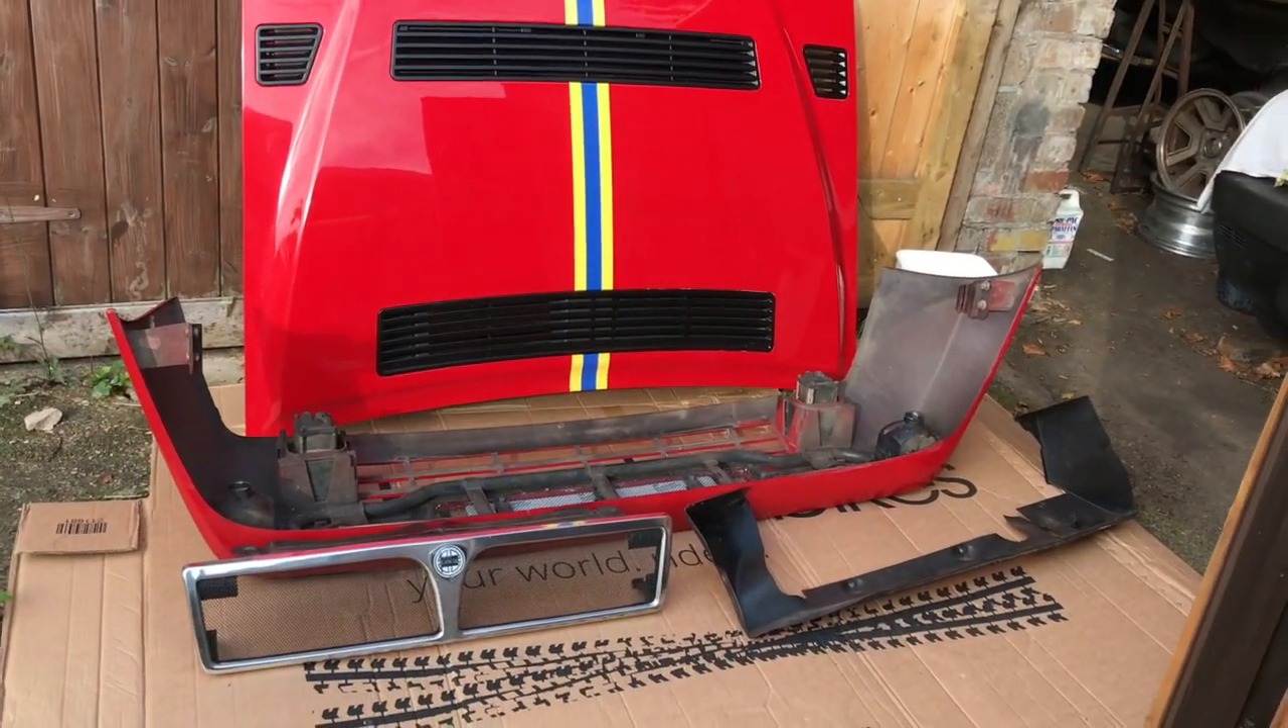Right, we've got the front end trim off.